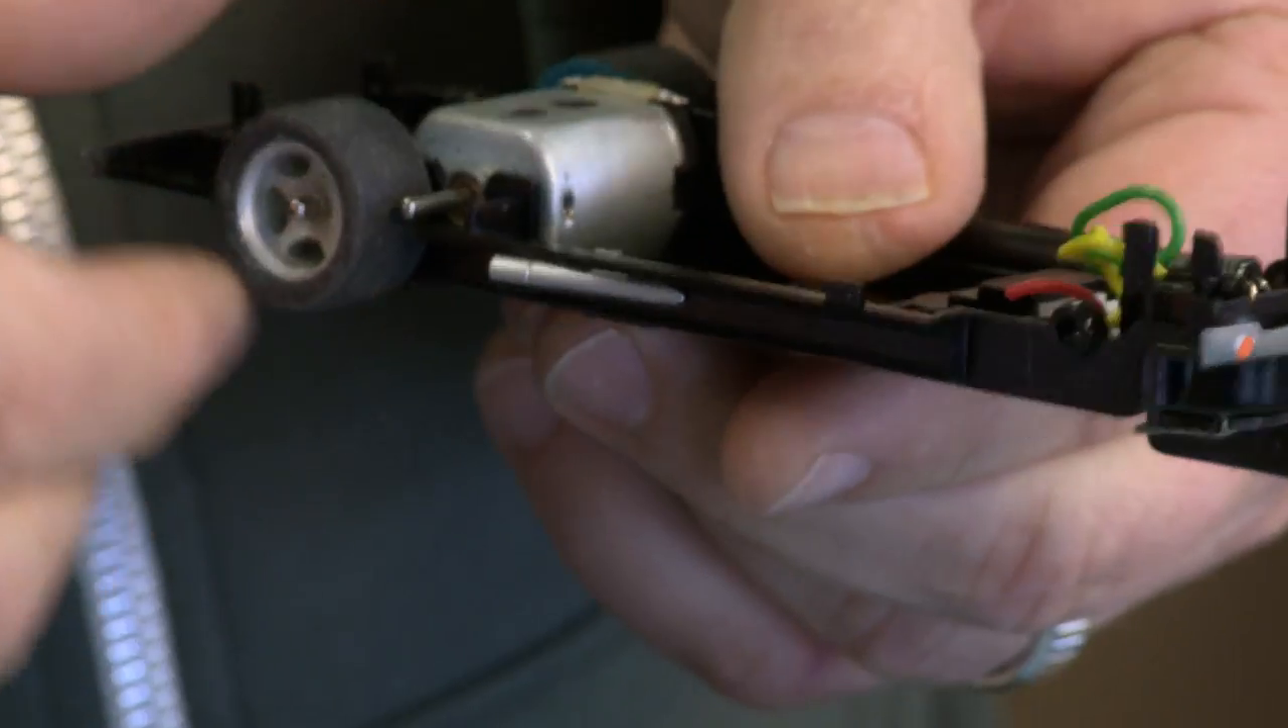So for all practical purposes my motor and axle, rear axle, are all reassembled.